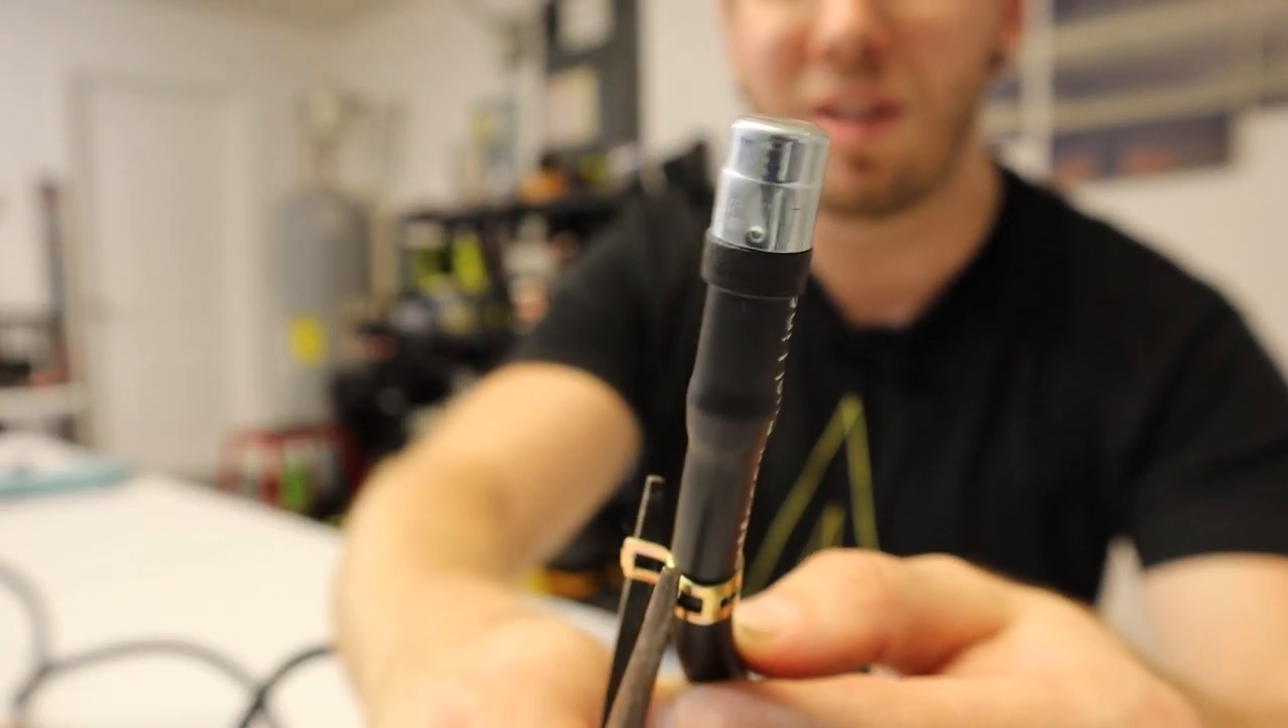All right, so as you can see, we have a nice snug fit here and the hose is all the way up to right at the edge here of the diff breather.